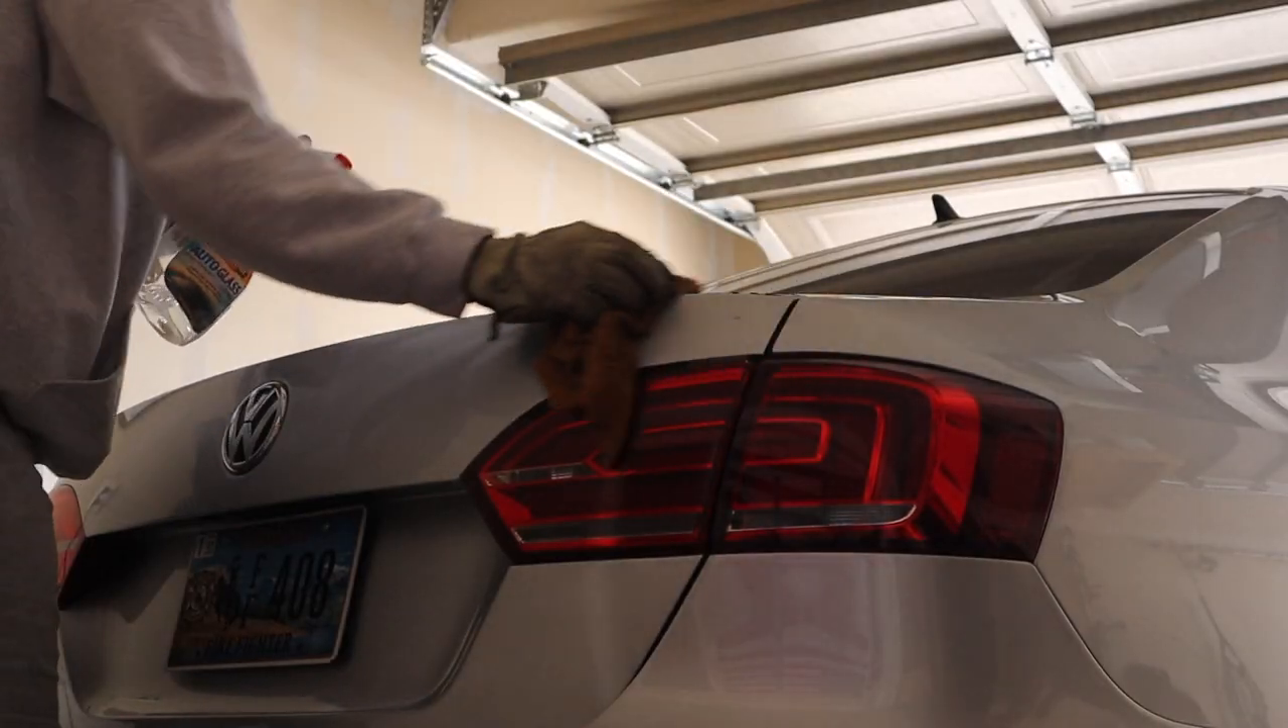So spoiler is obviously not on yet.